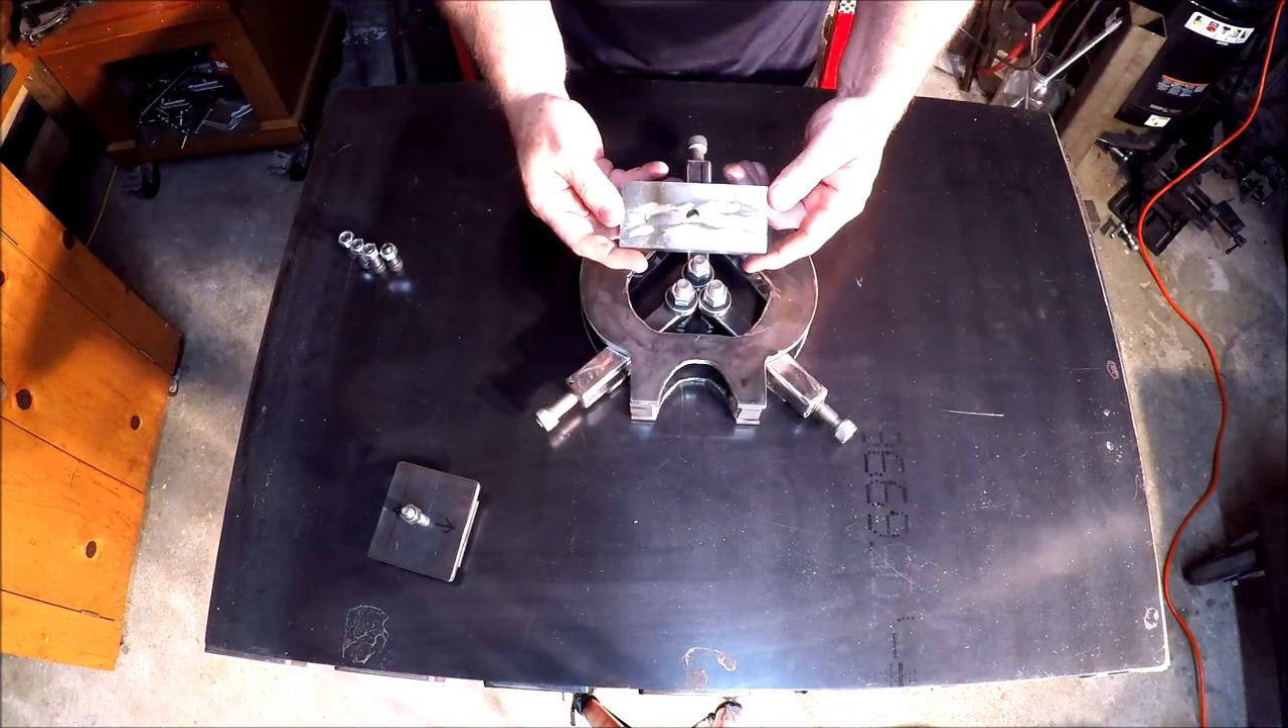There's the other top plate to the frame I'll need to weld that on.